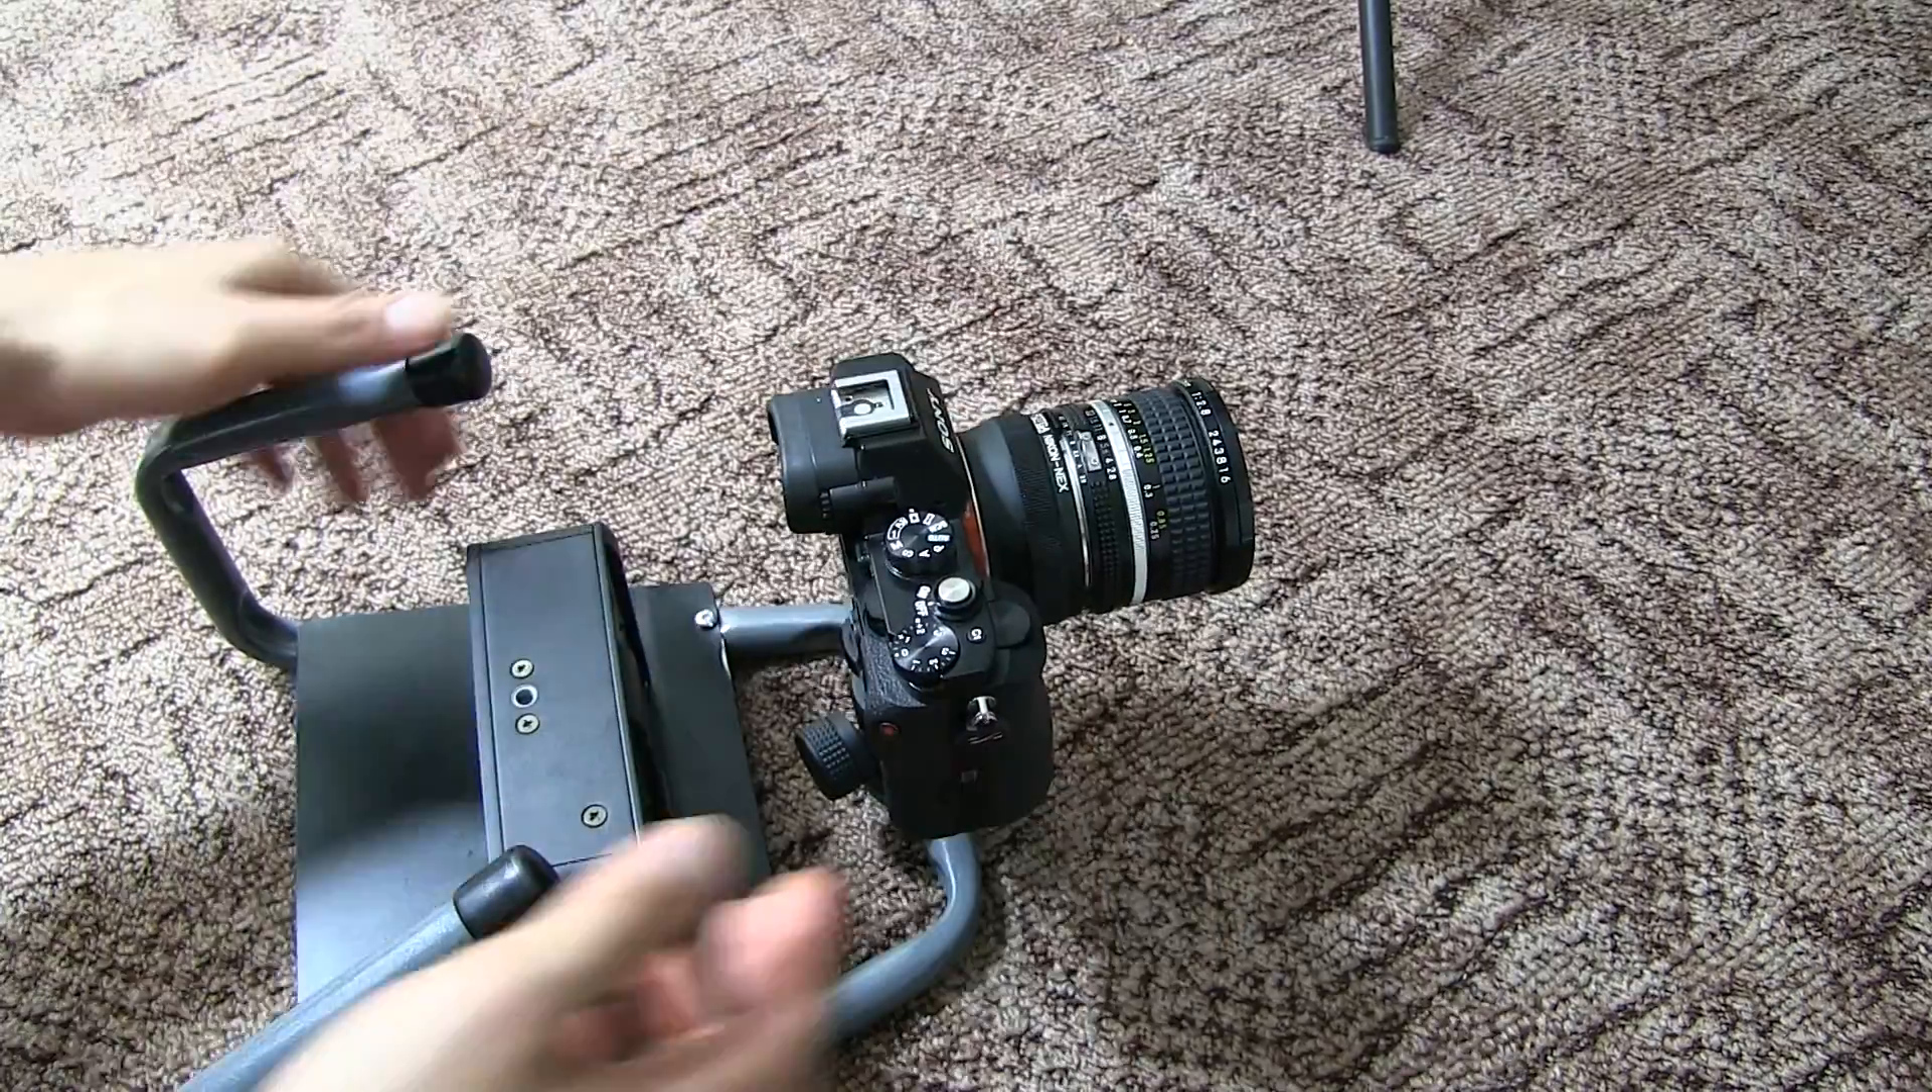That's my camera in place with the little tilt head.